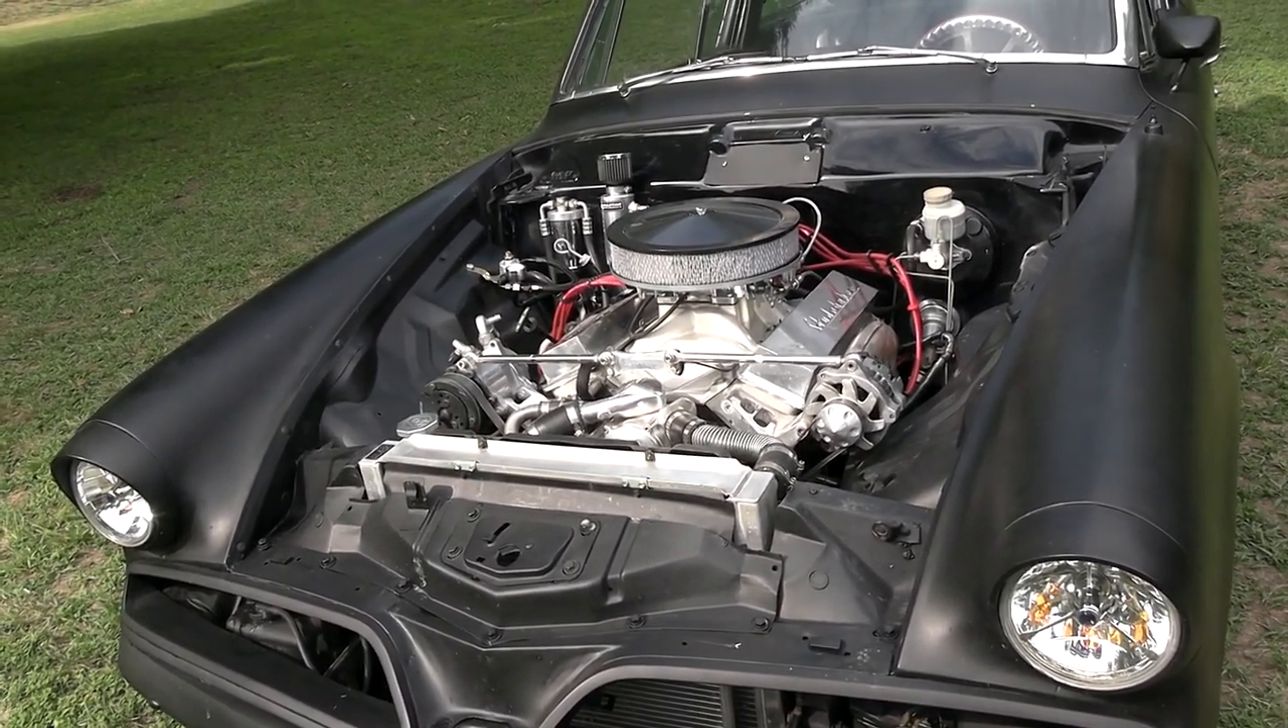As you can tell, obviously I don't have a hood on it yet.